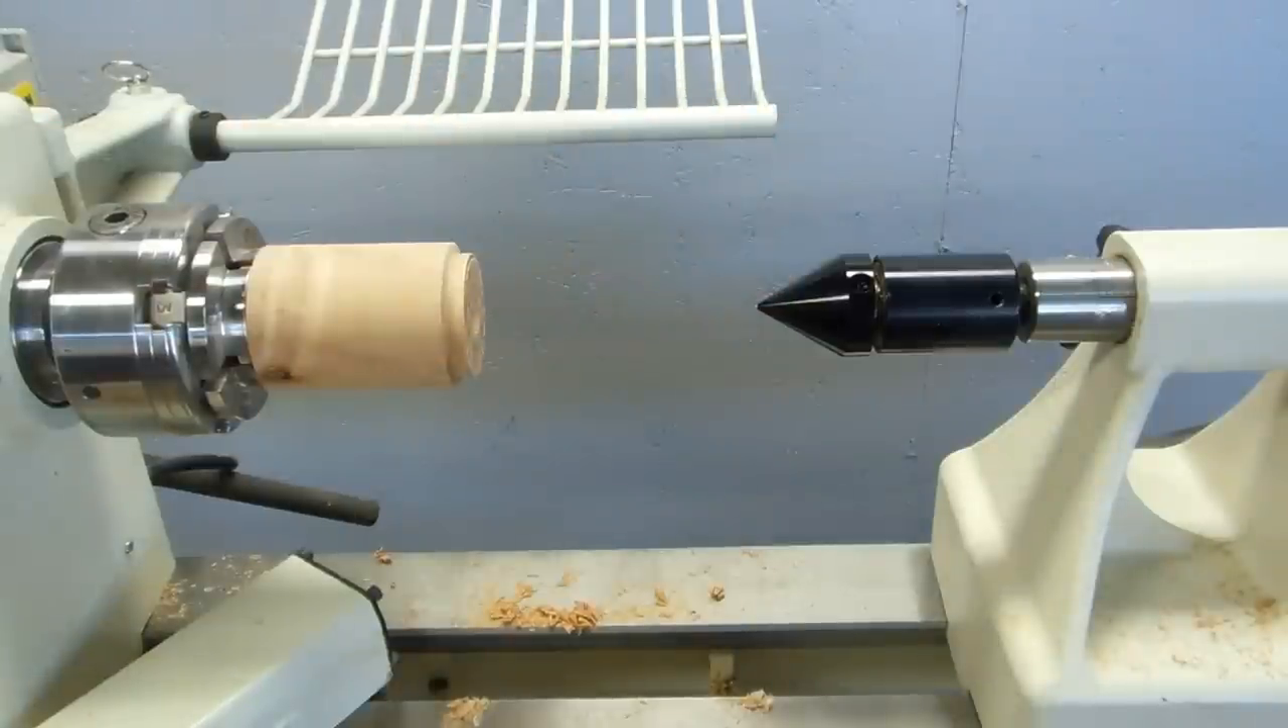Over here, I have my cone center put back on here.